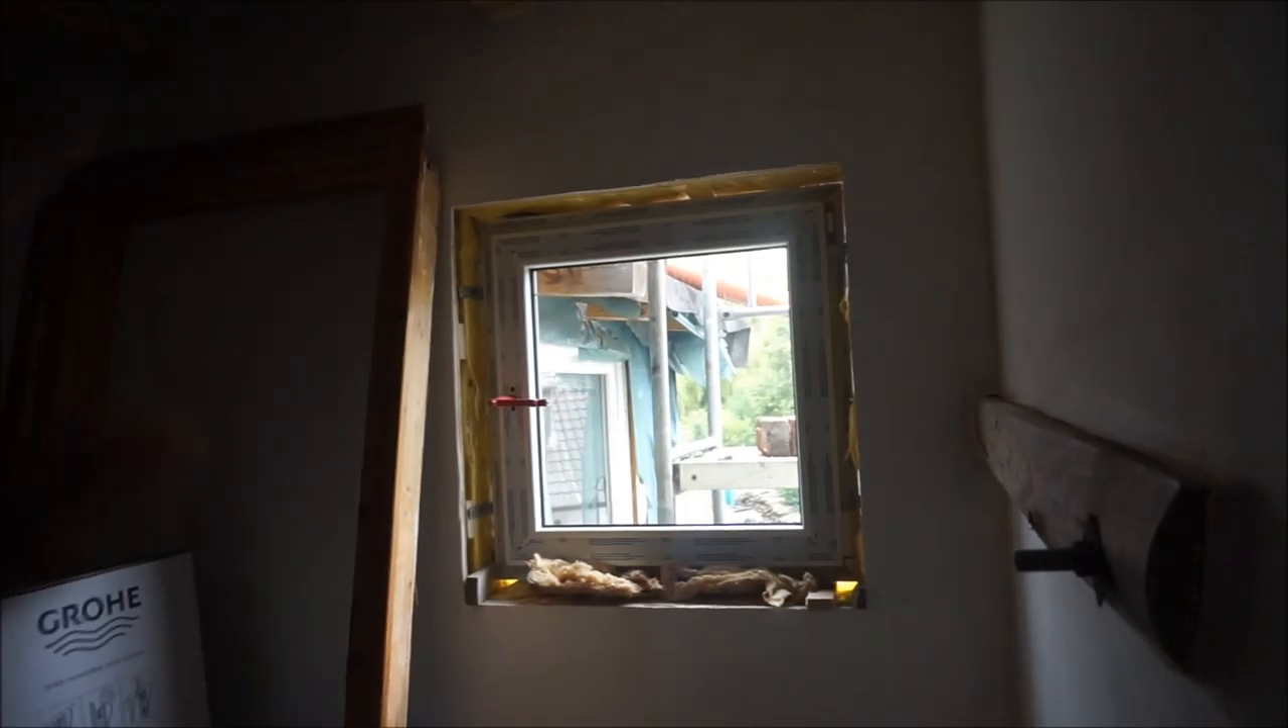Also hier im Flur ist jetzt auch das Fenster drin.